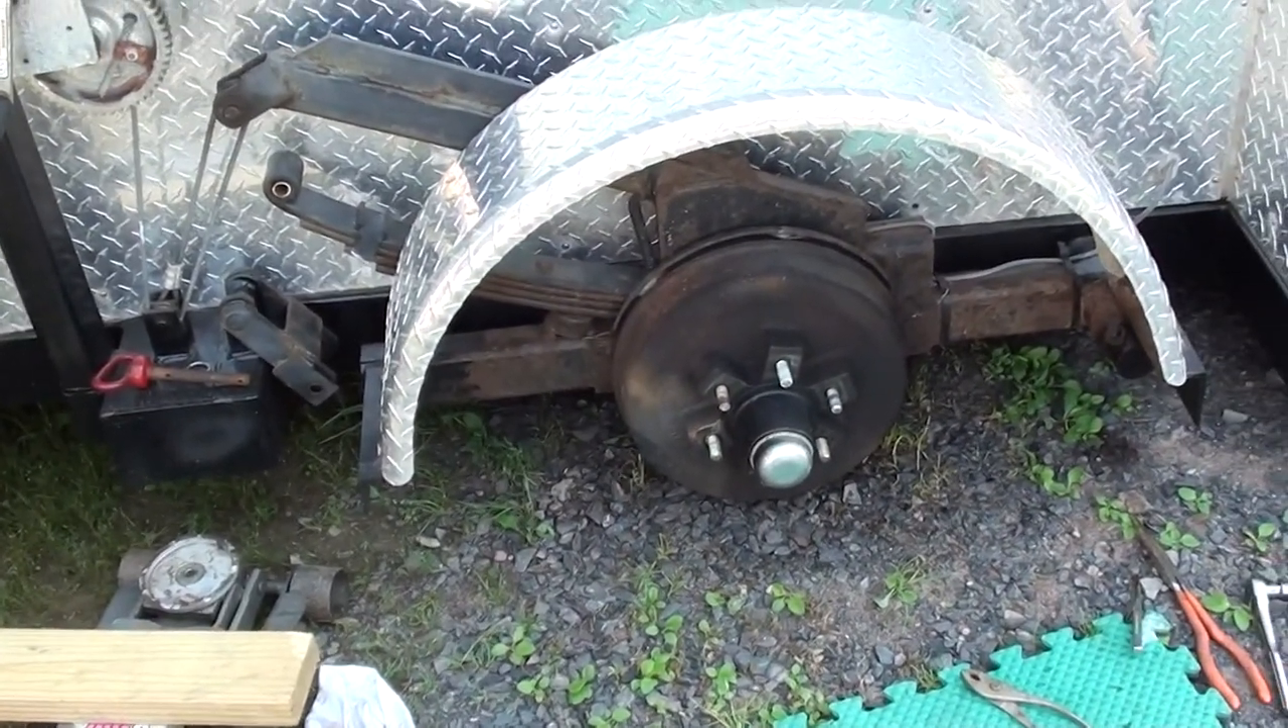So obviously my wheel is off already.